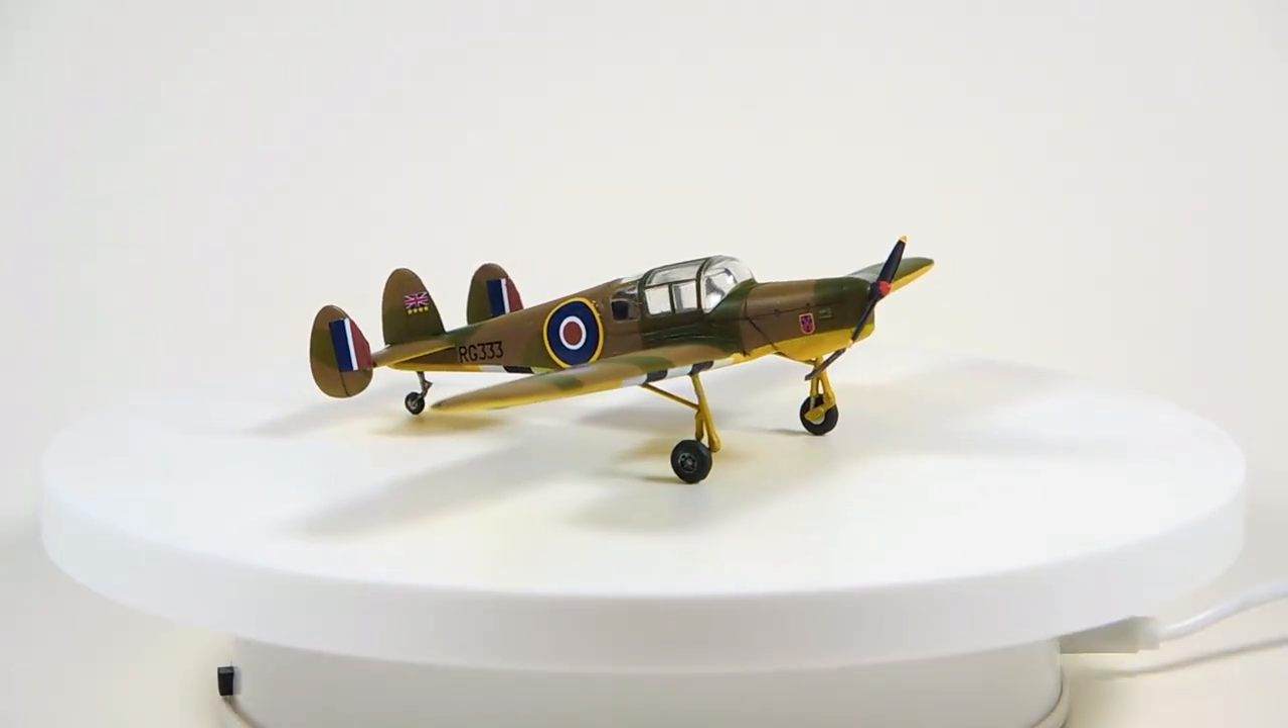Finally the propeller goes on the masks come off and Monty's messenger is done.